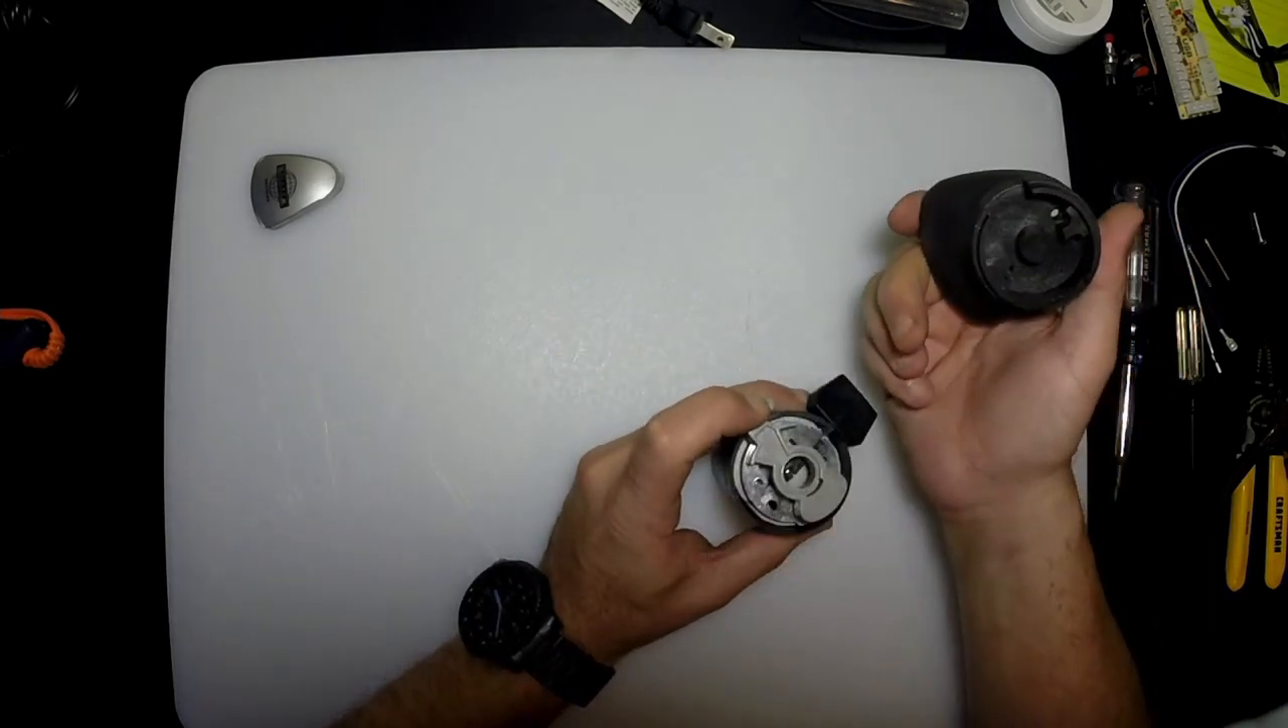All right so the knob came off.